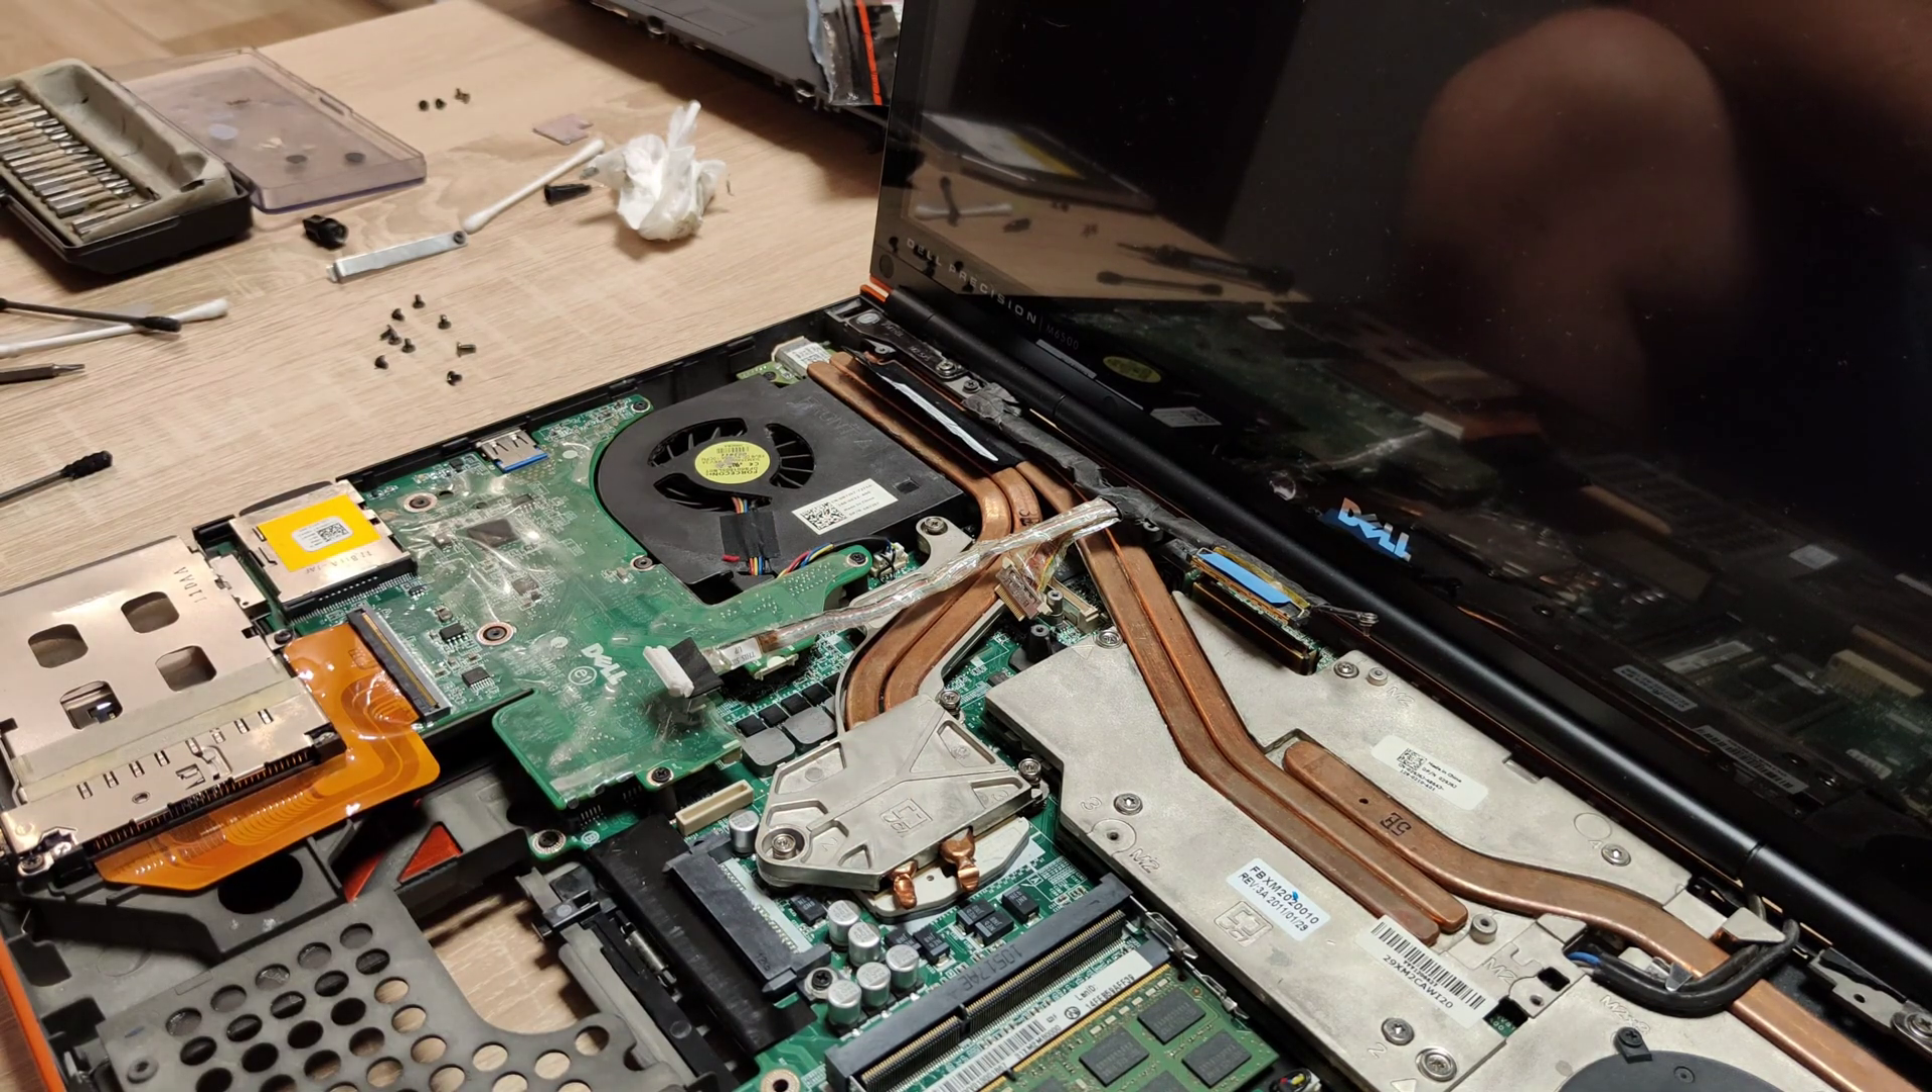Dobra, mamy założony radiator Więc teraz pomalutku składamy sobie całość.